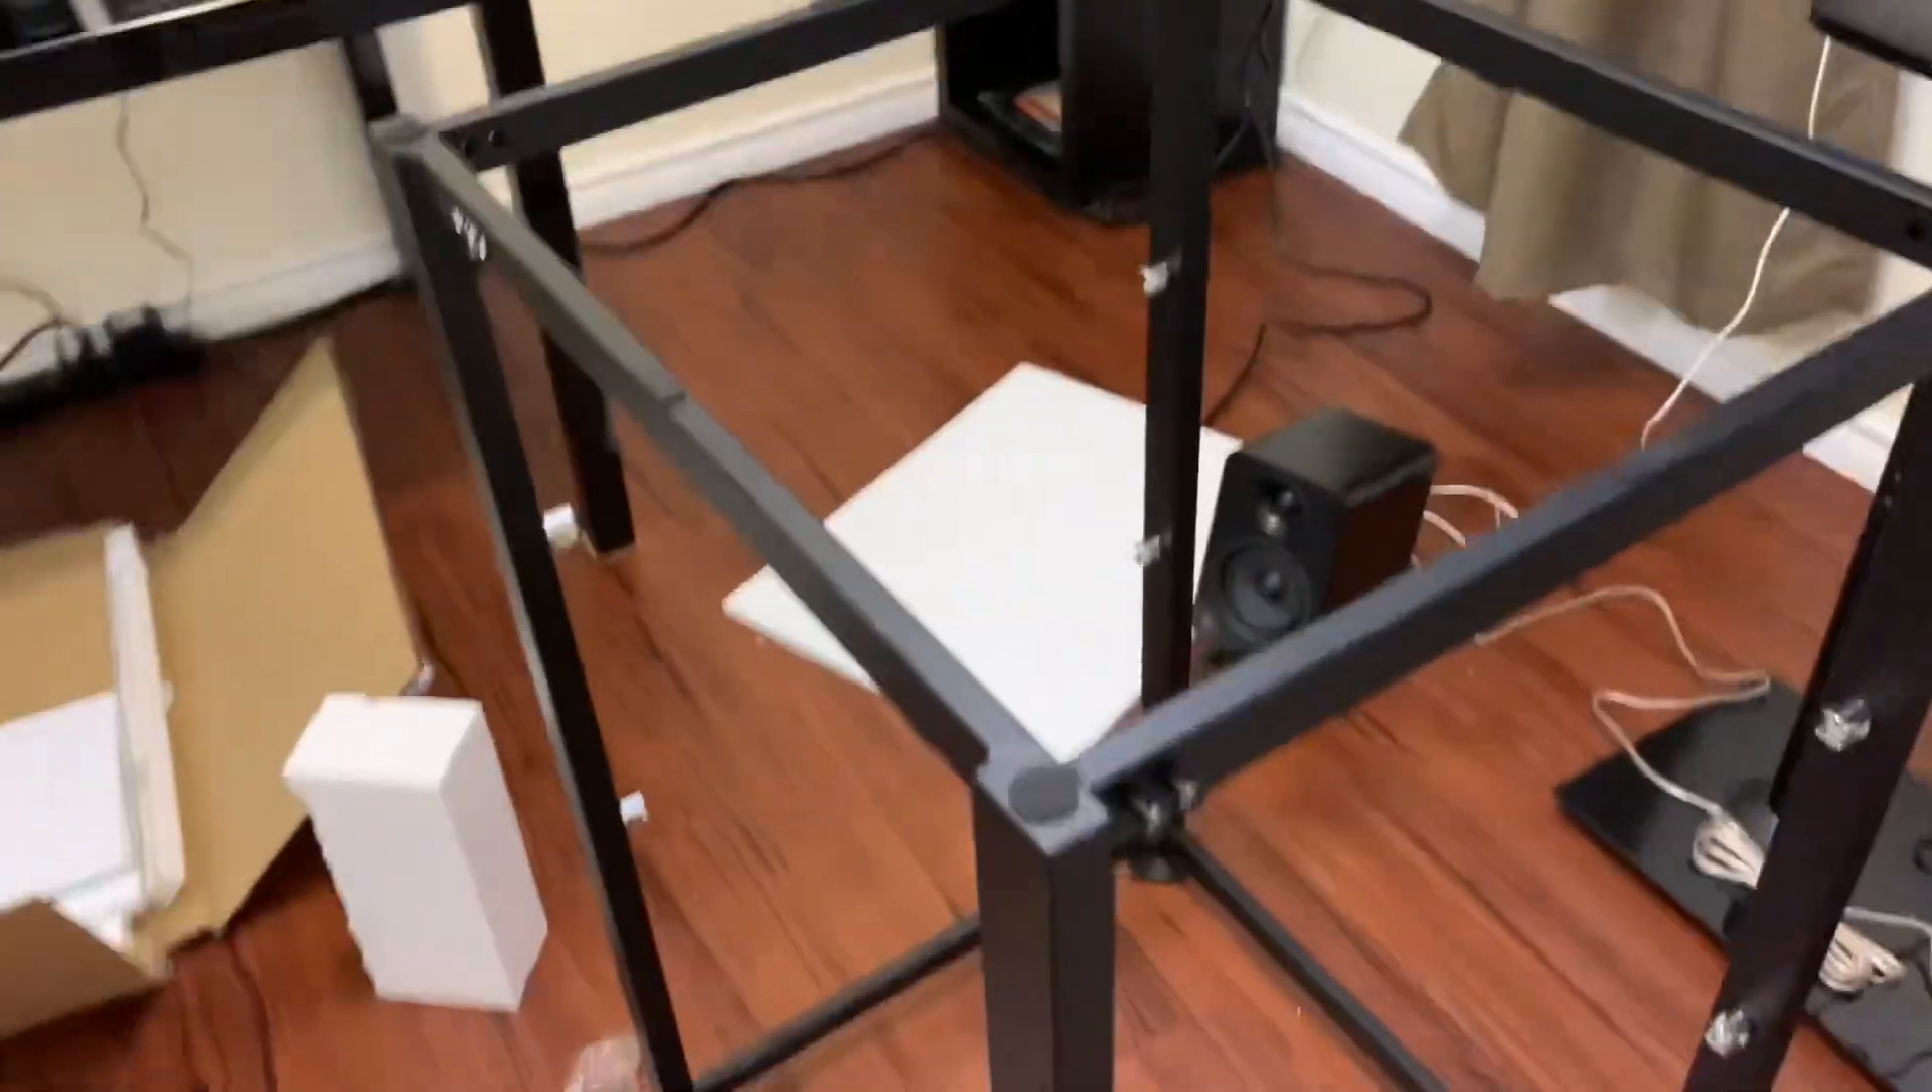I got the basic skeleton completed now I just gotta screw it up.